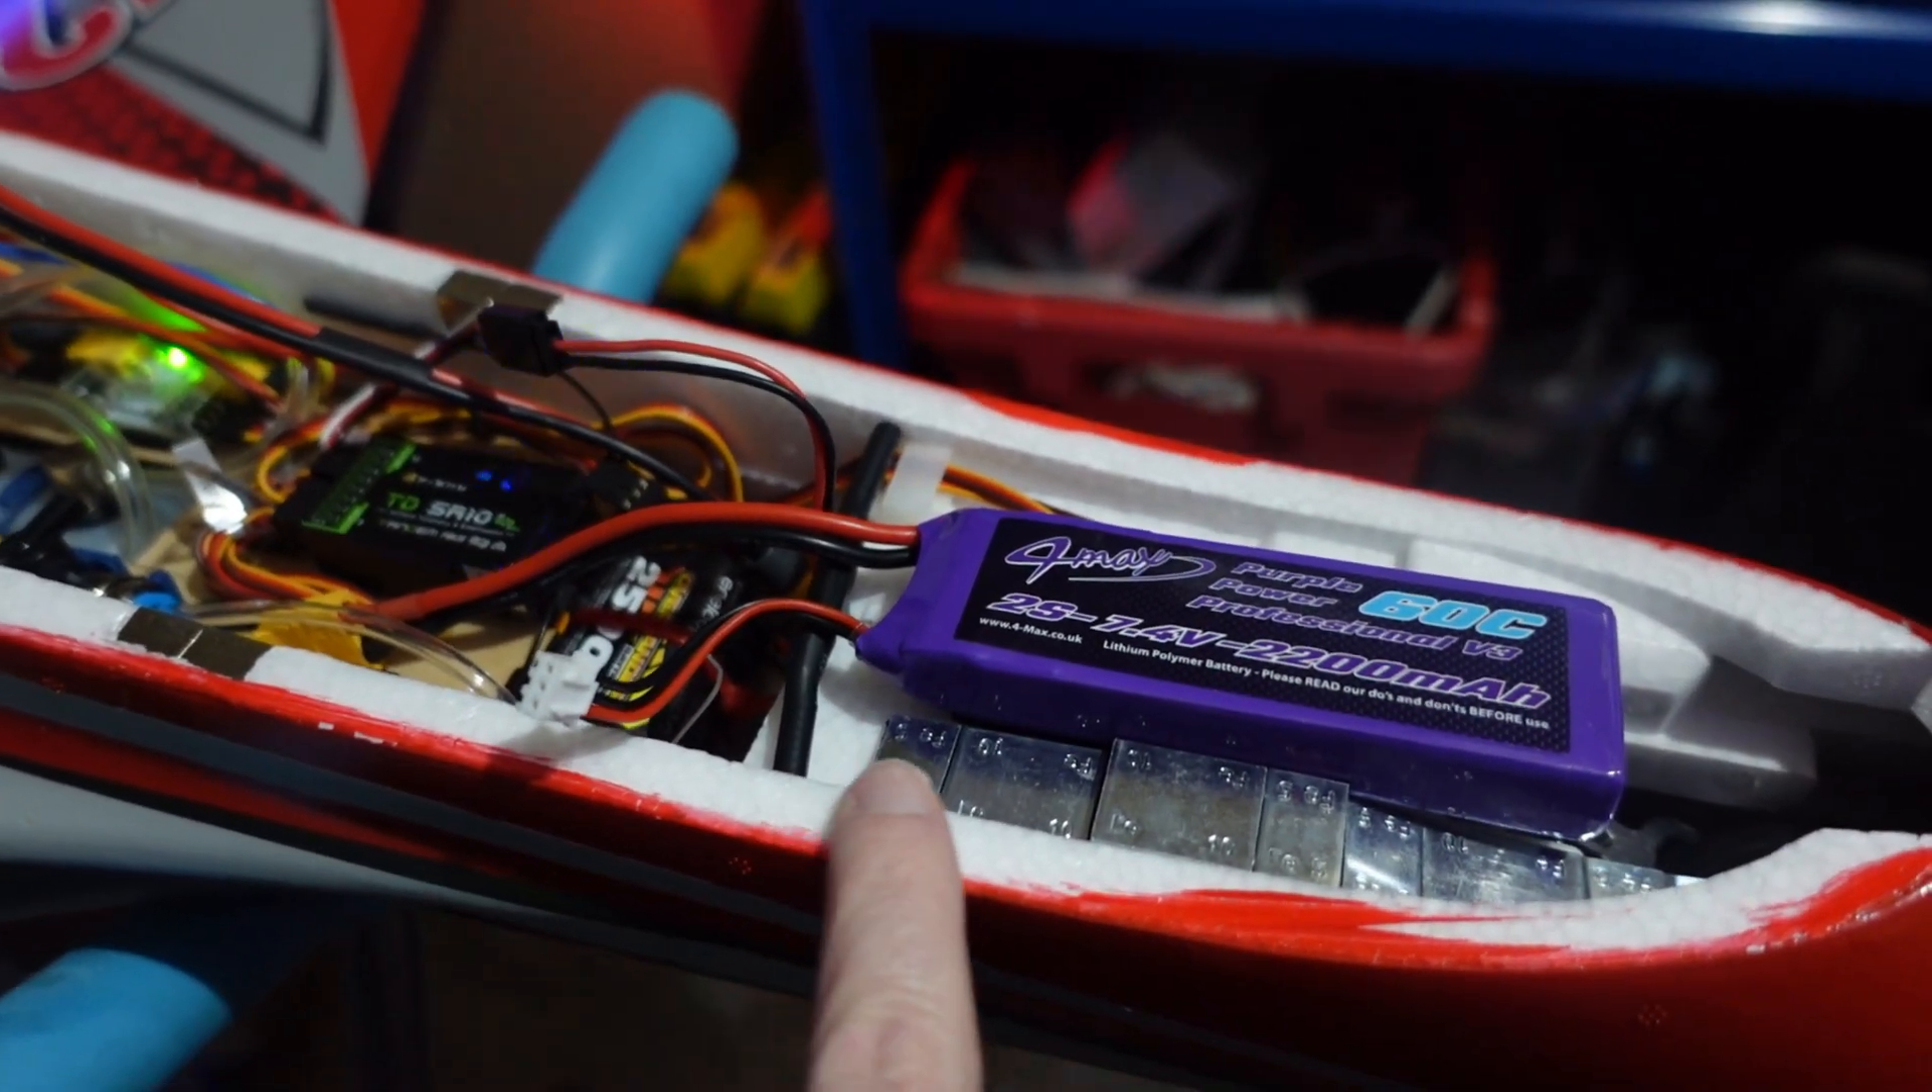And as you can see I've had to add some weight to the nose.